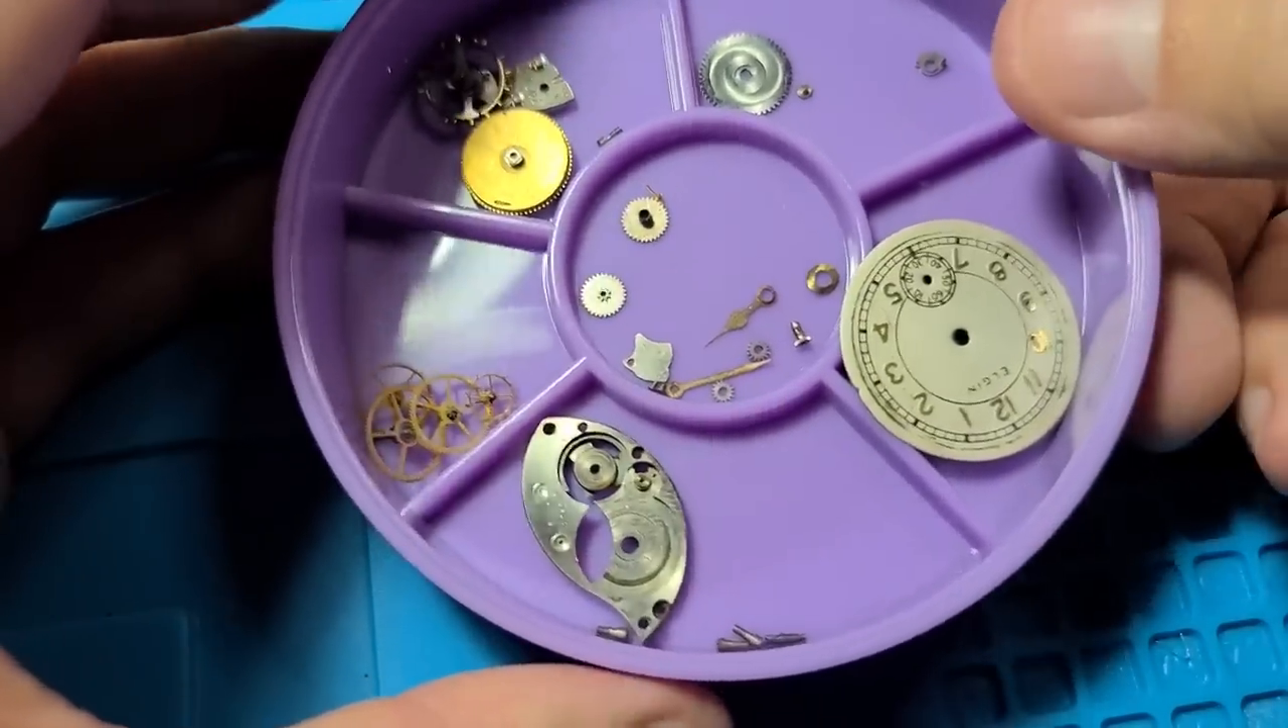And here is the watch completely disassembled.